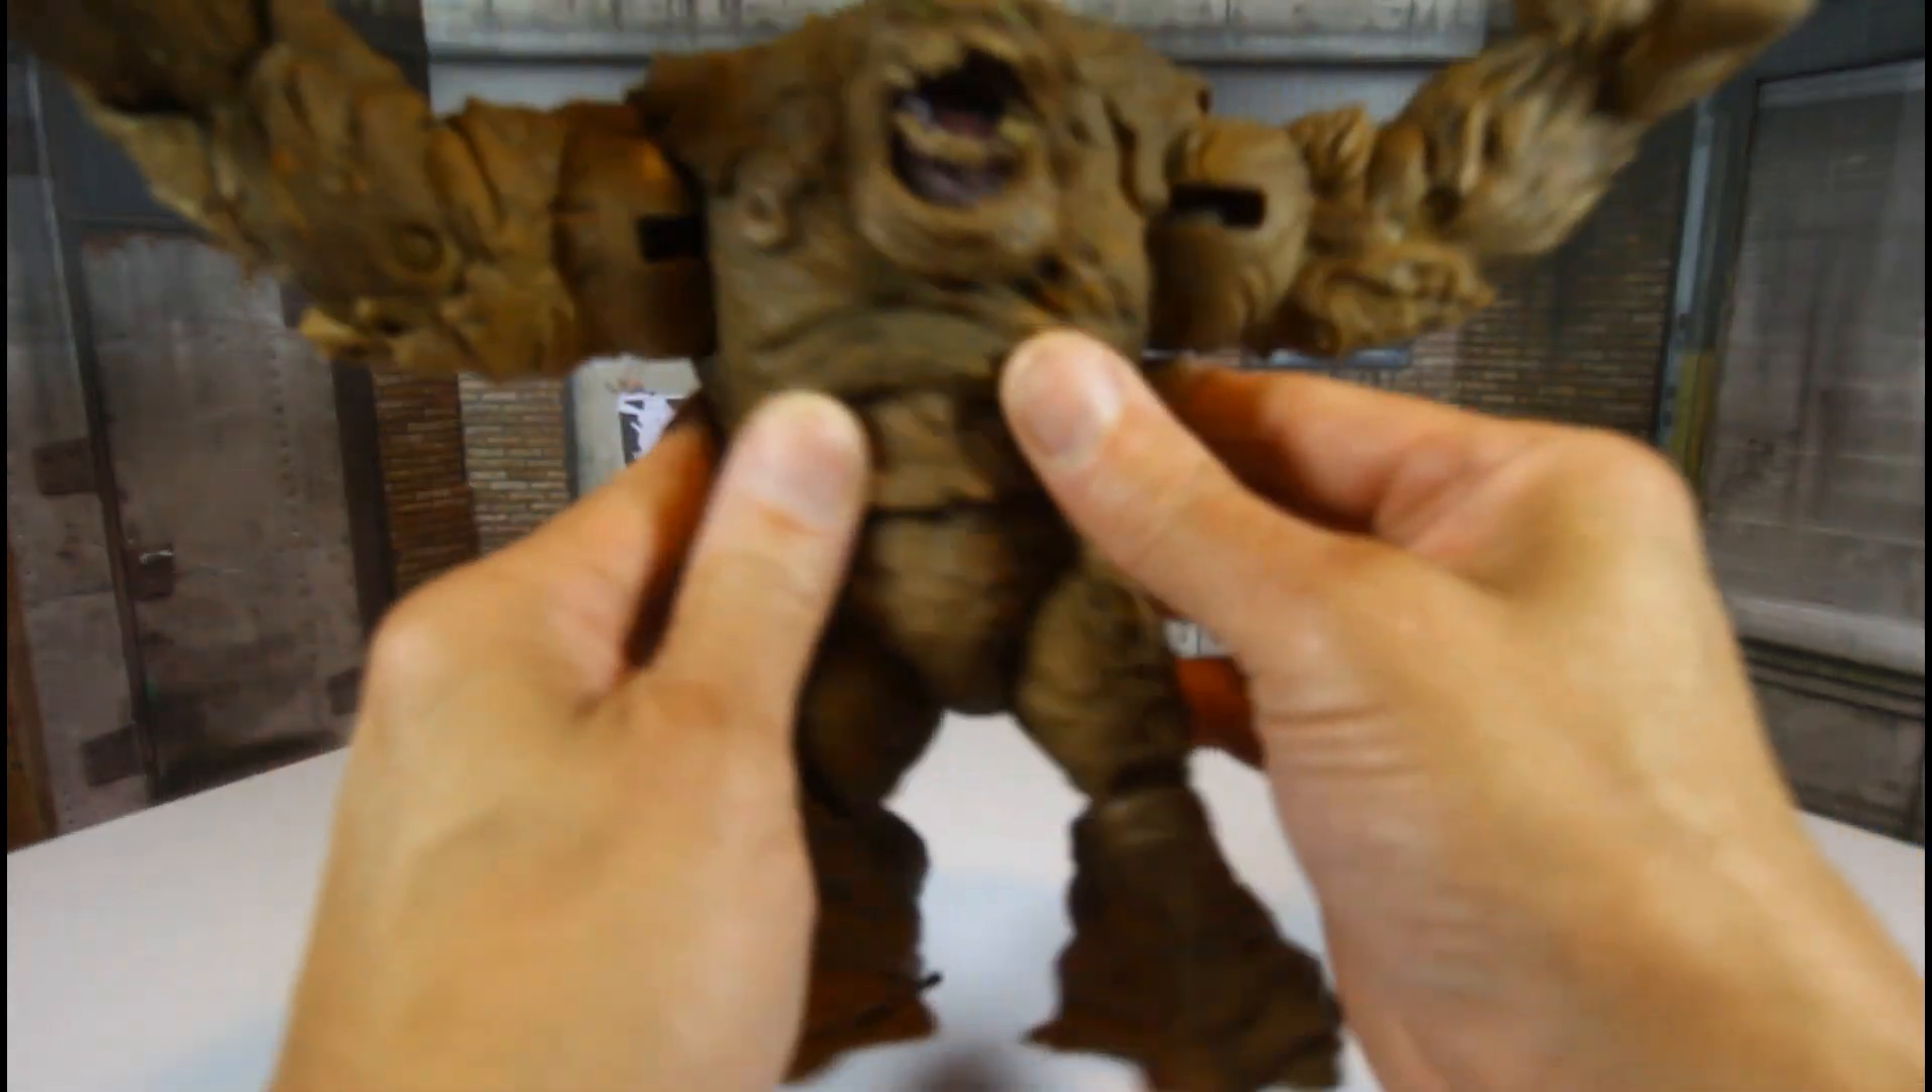You see the huge hinges yes it does show a gap.